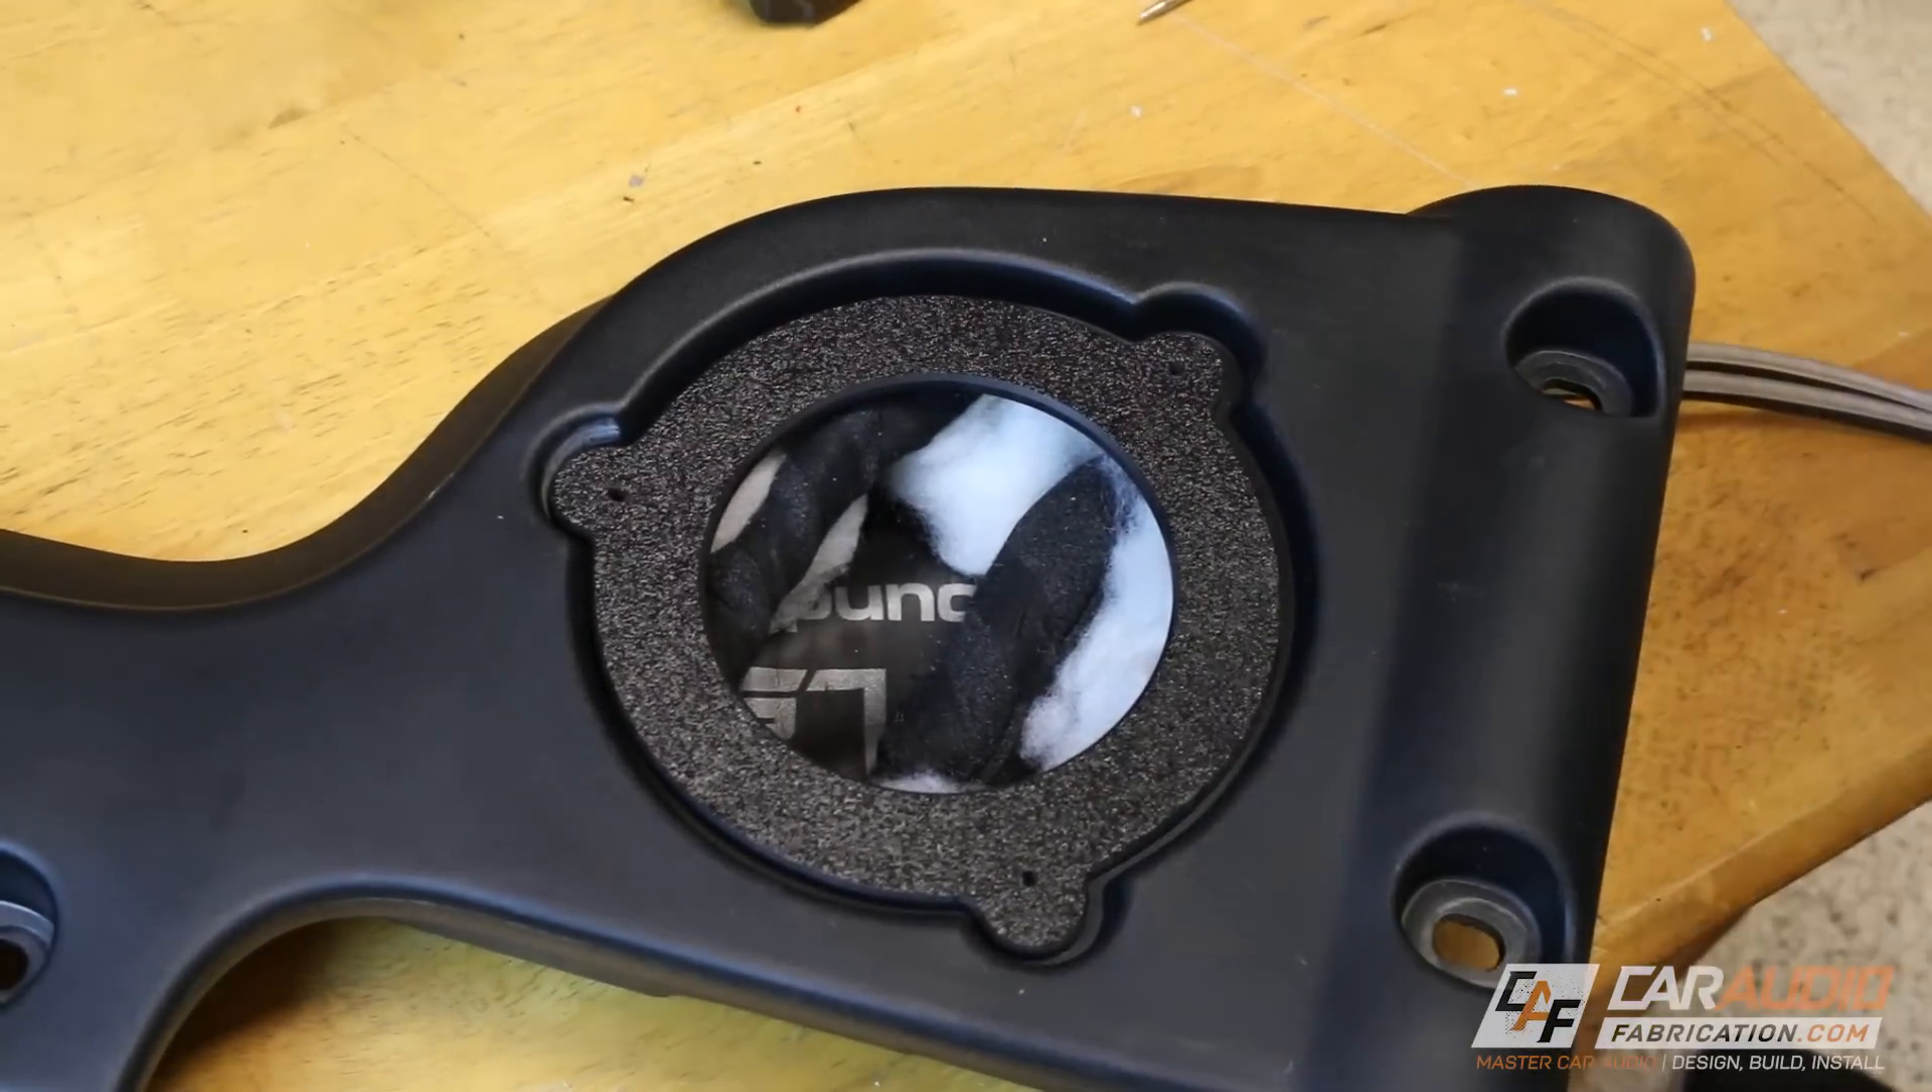I can now check the fitment of the new adapter and everything looks good.